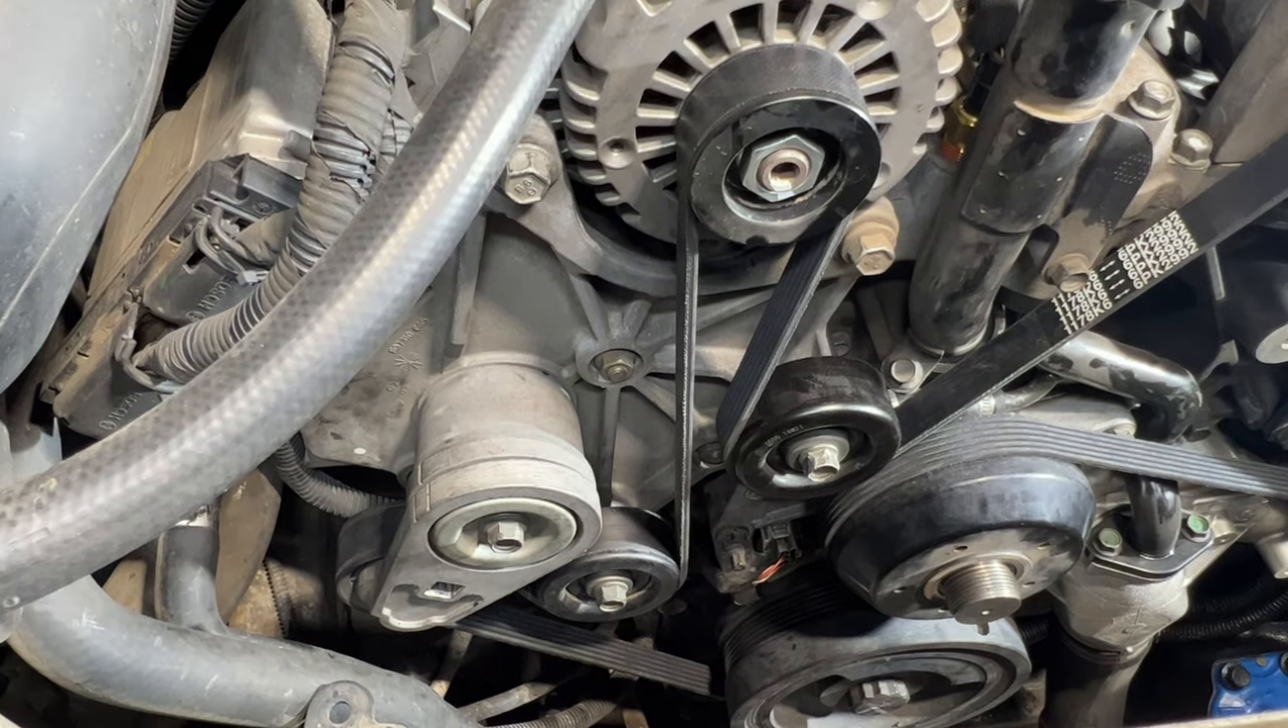So, just like that. Belt's on.